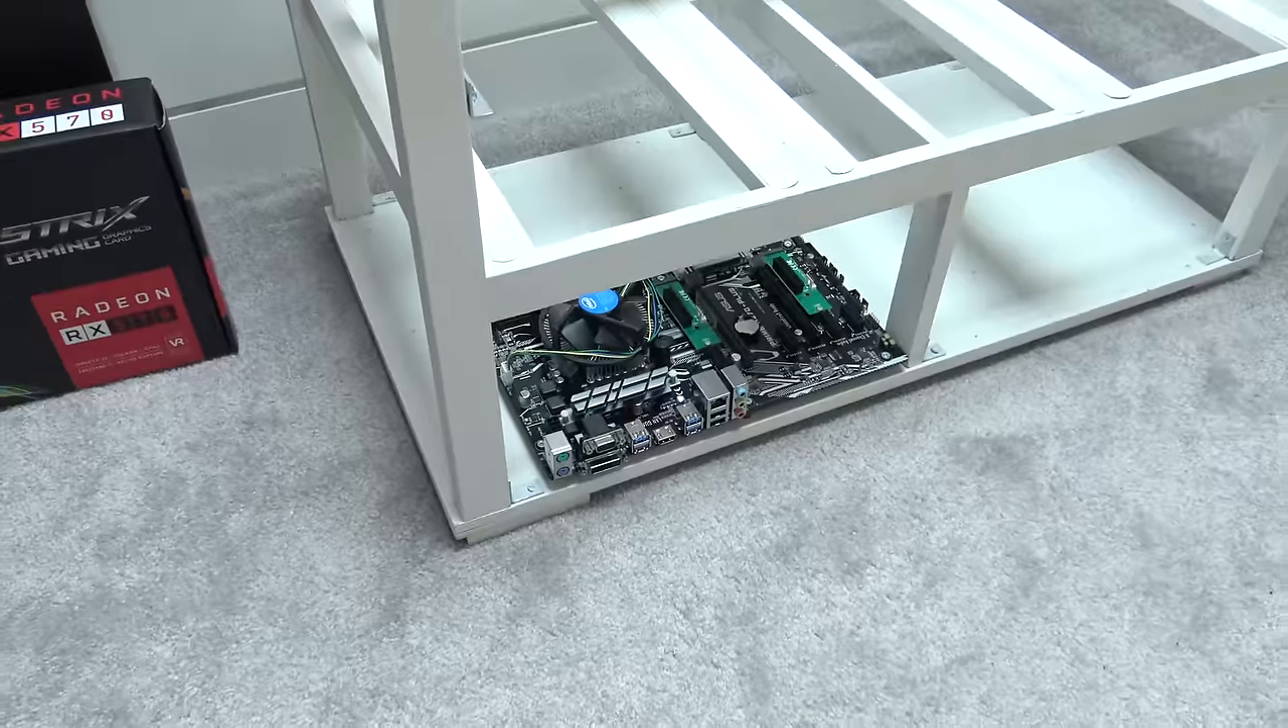Okay guys, so I've now mounted the motherboard to the base of the rack.